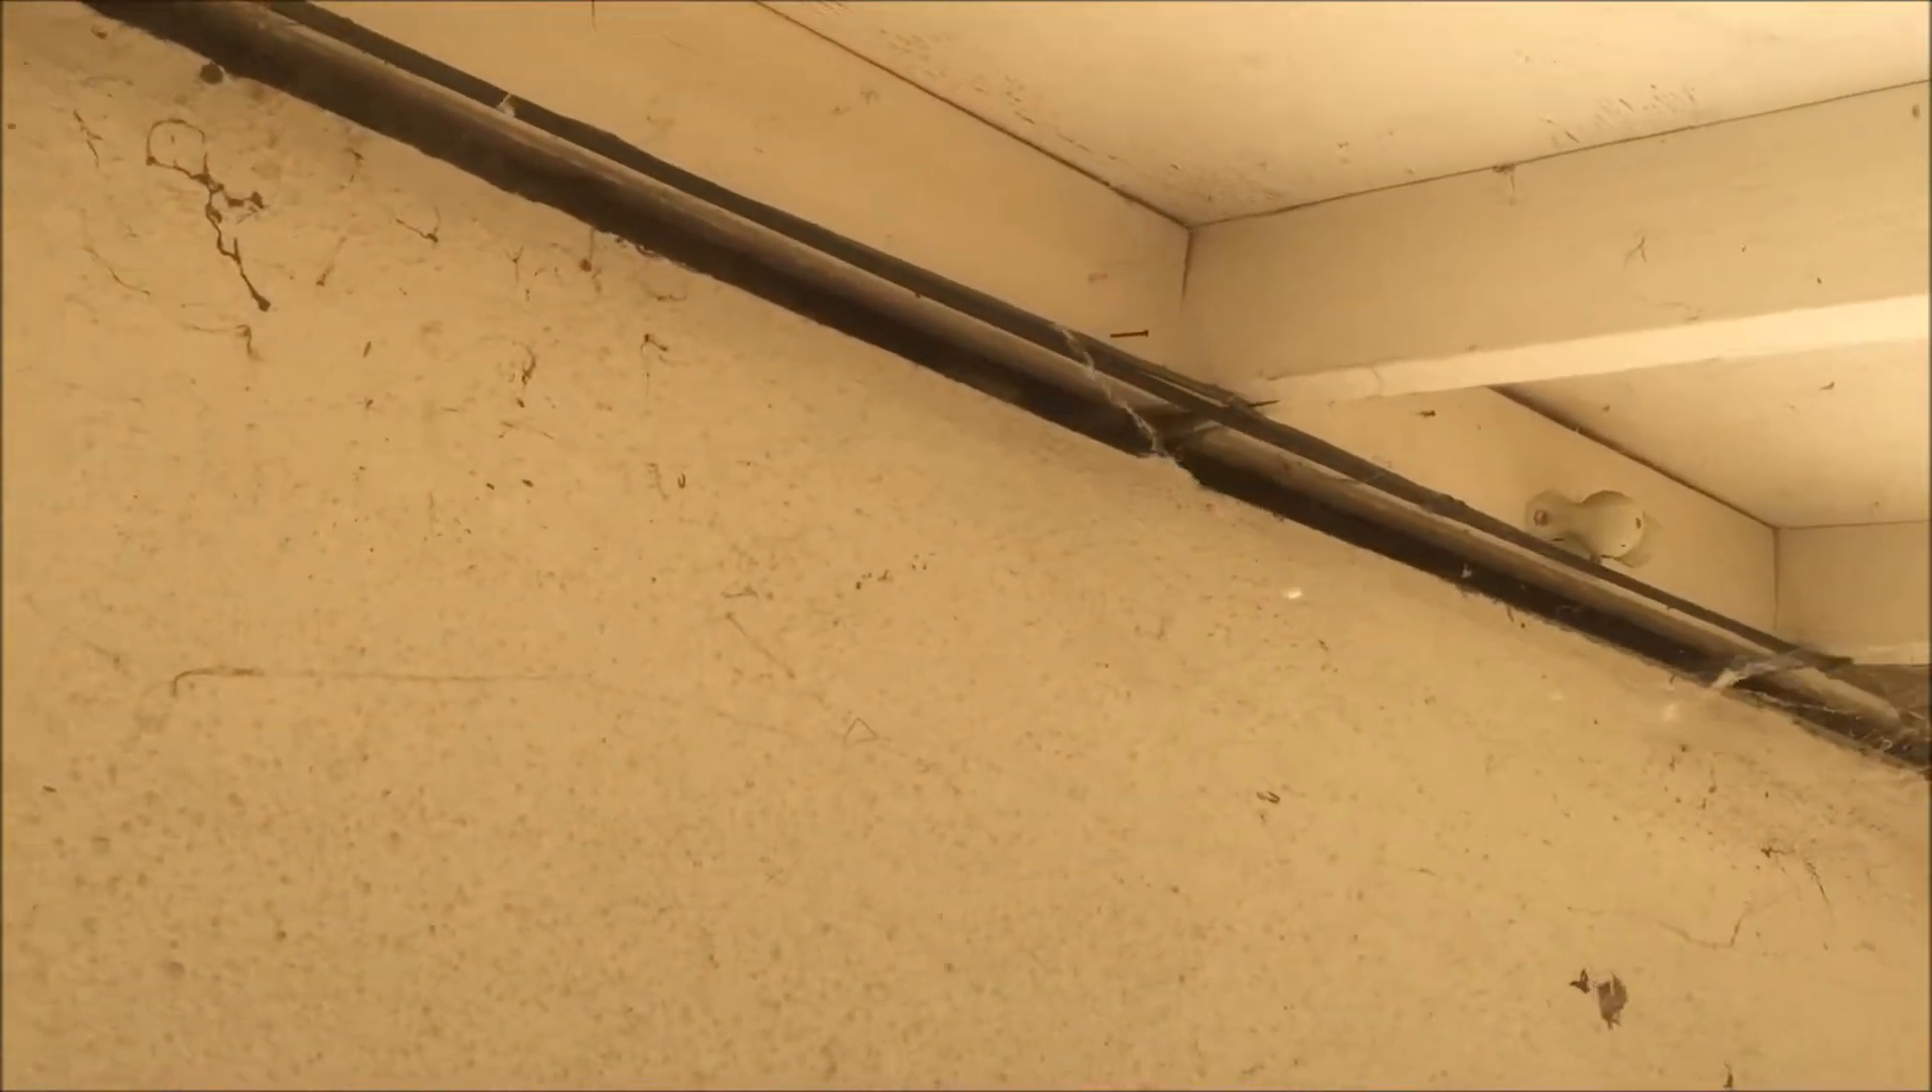There's a big gap between the roof line and the siding. Stucco siding. I don't know if you can see that. It's a little more prominent right here. Along with some cracking in the stucco.